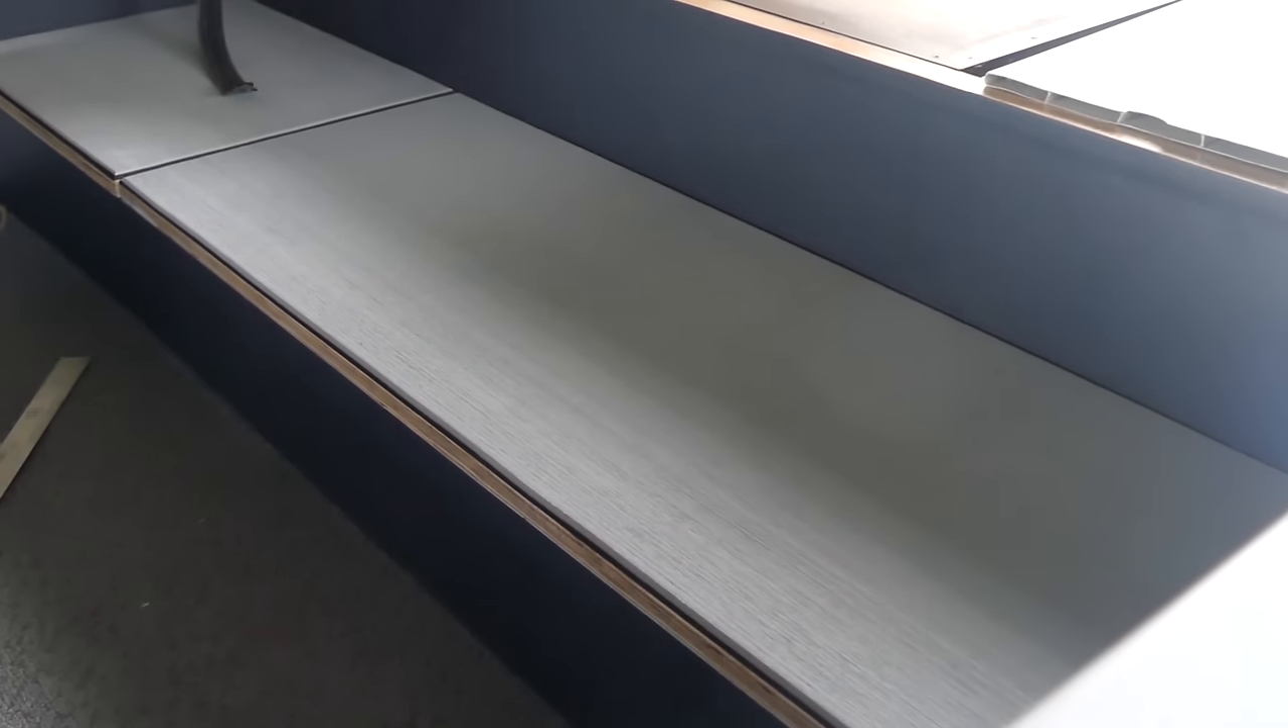Bon voilà les deux premiers panneaux en place c'est super propre.